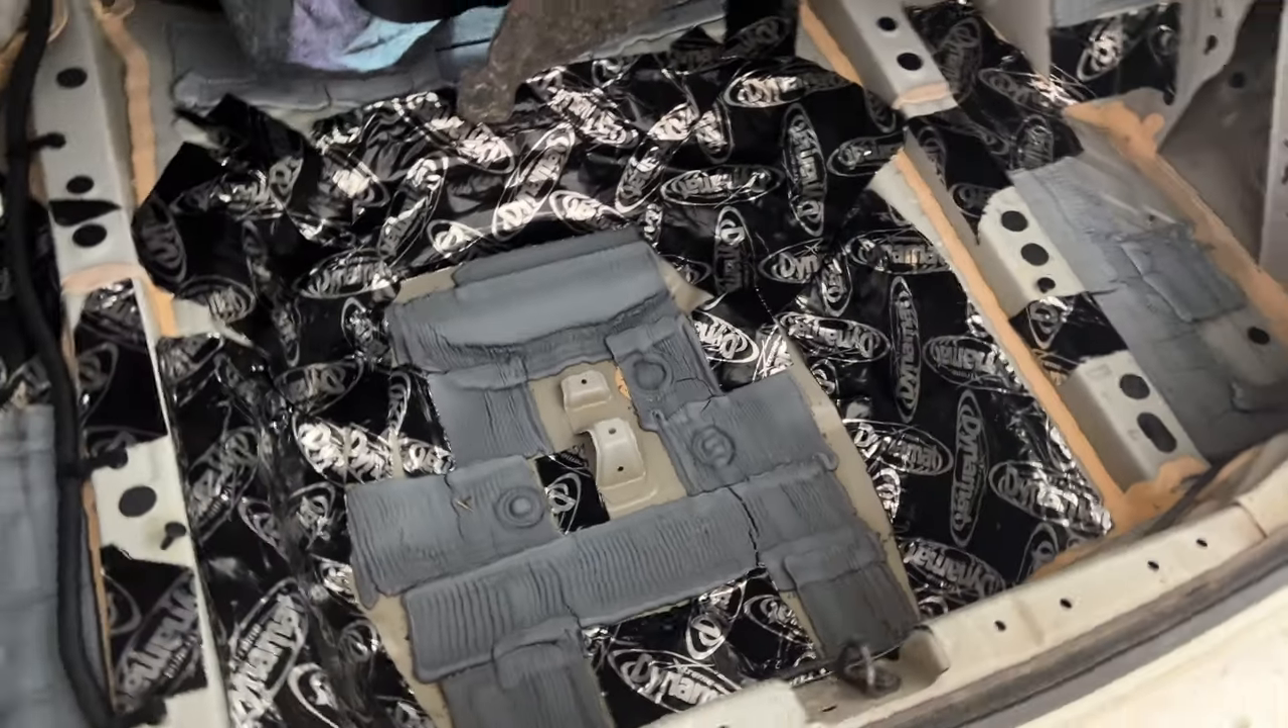Alright, so now I'm almost done placing the sound deadening material.